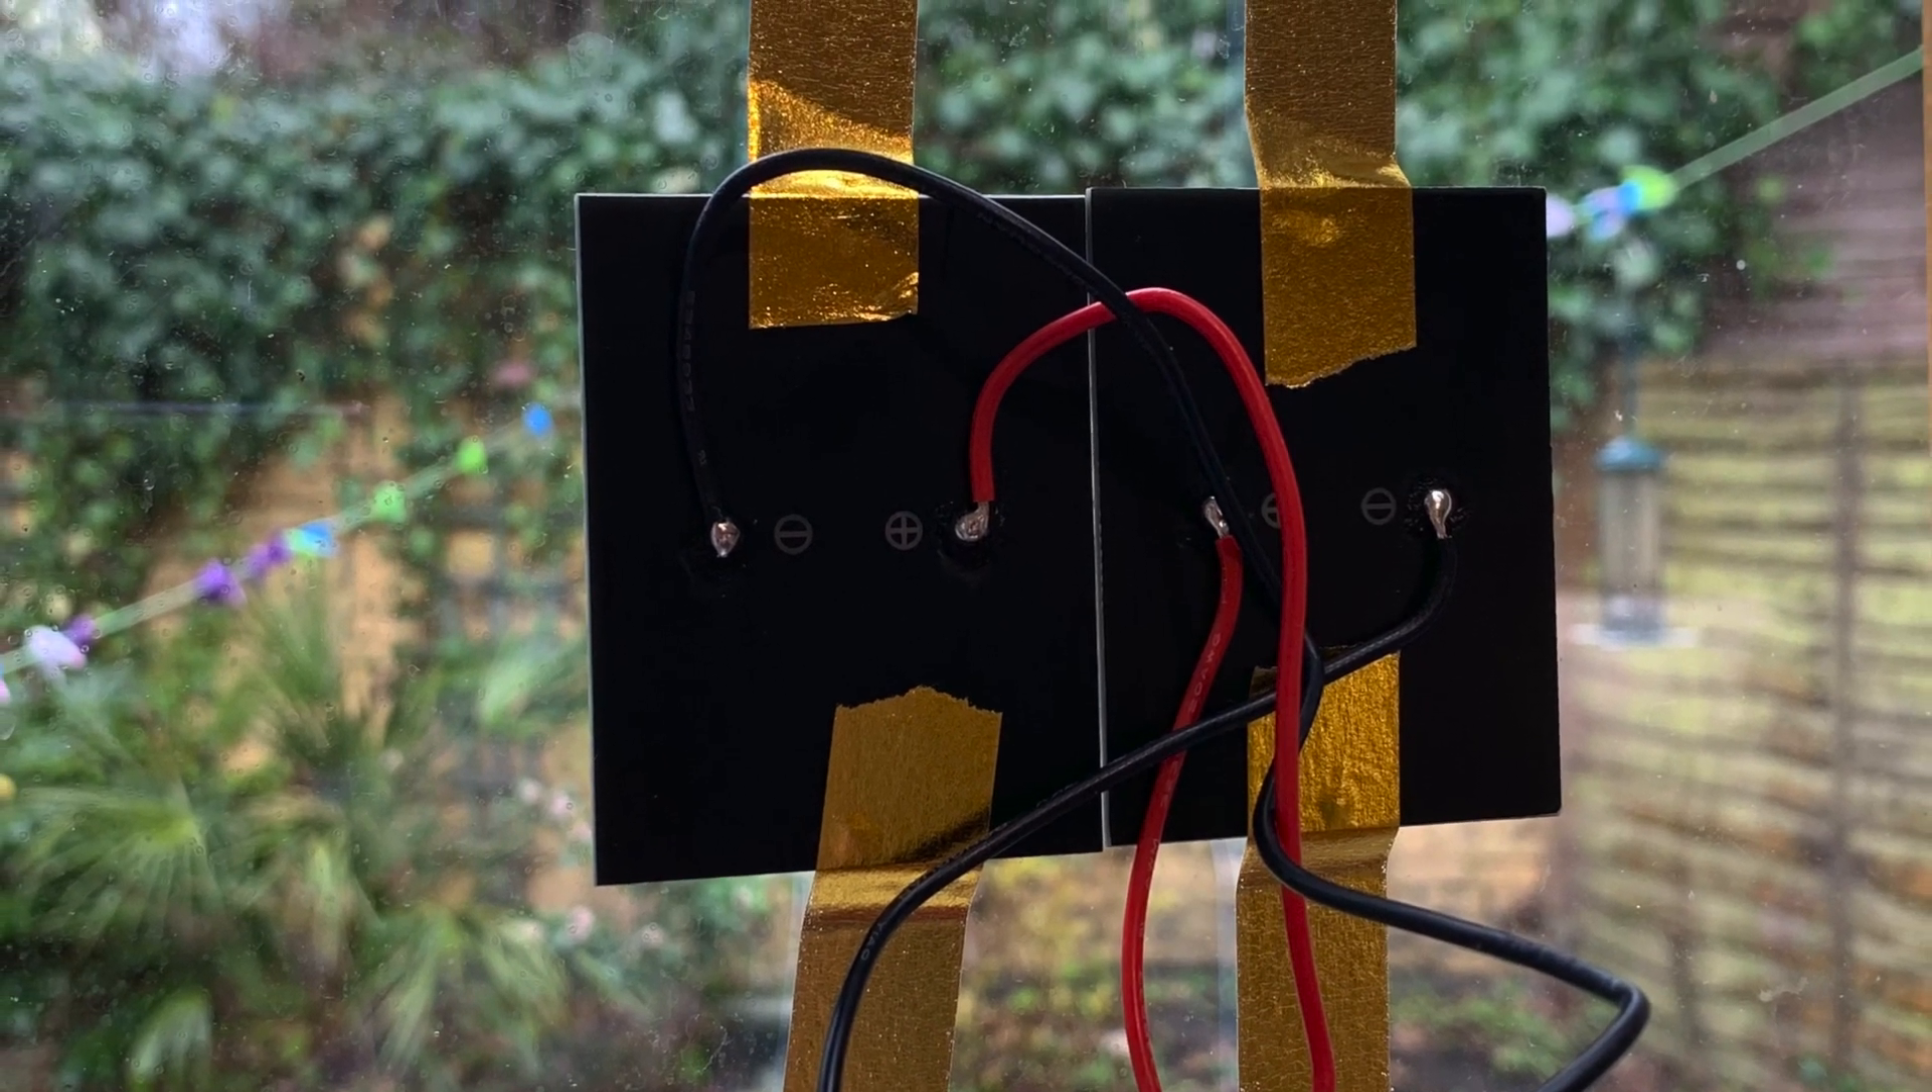Then for testing I've just sellotaped the two panels onto the kitchen window. One next door to the other with the wires trailing inelegantly below.